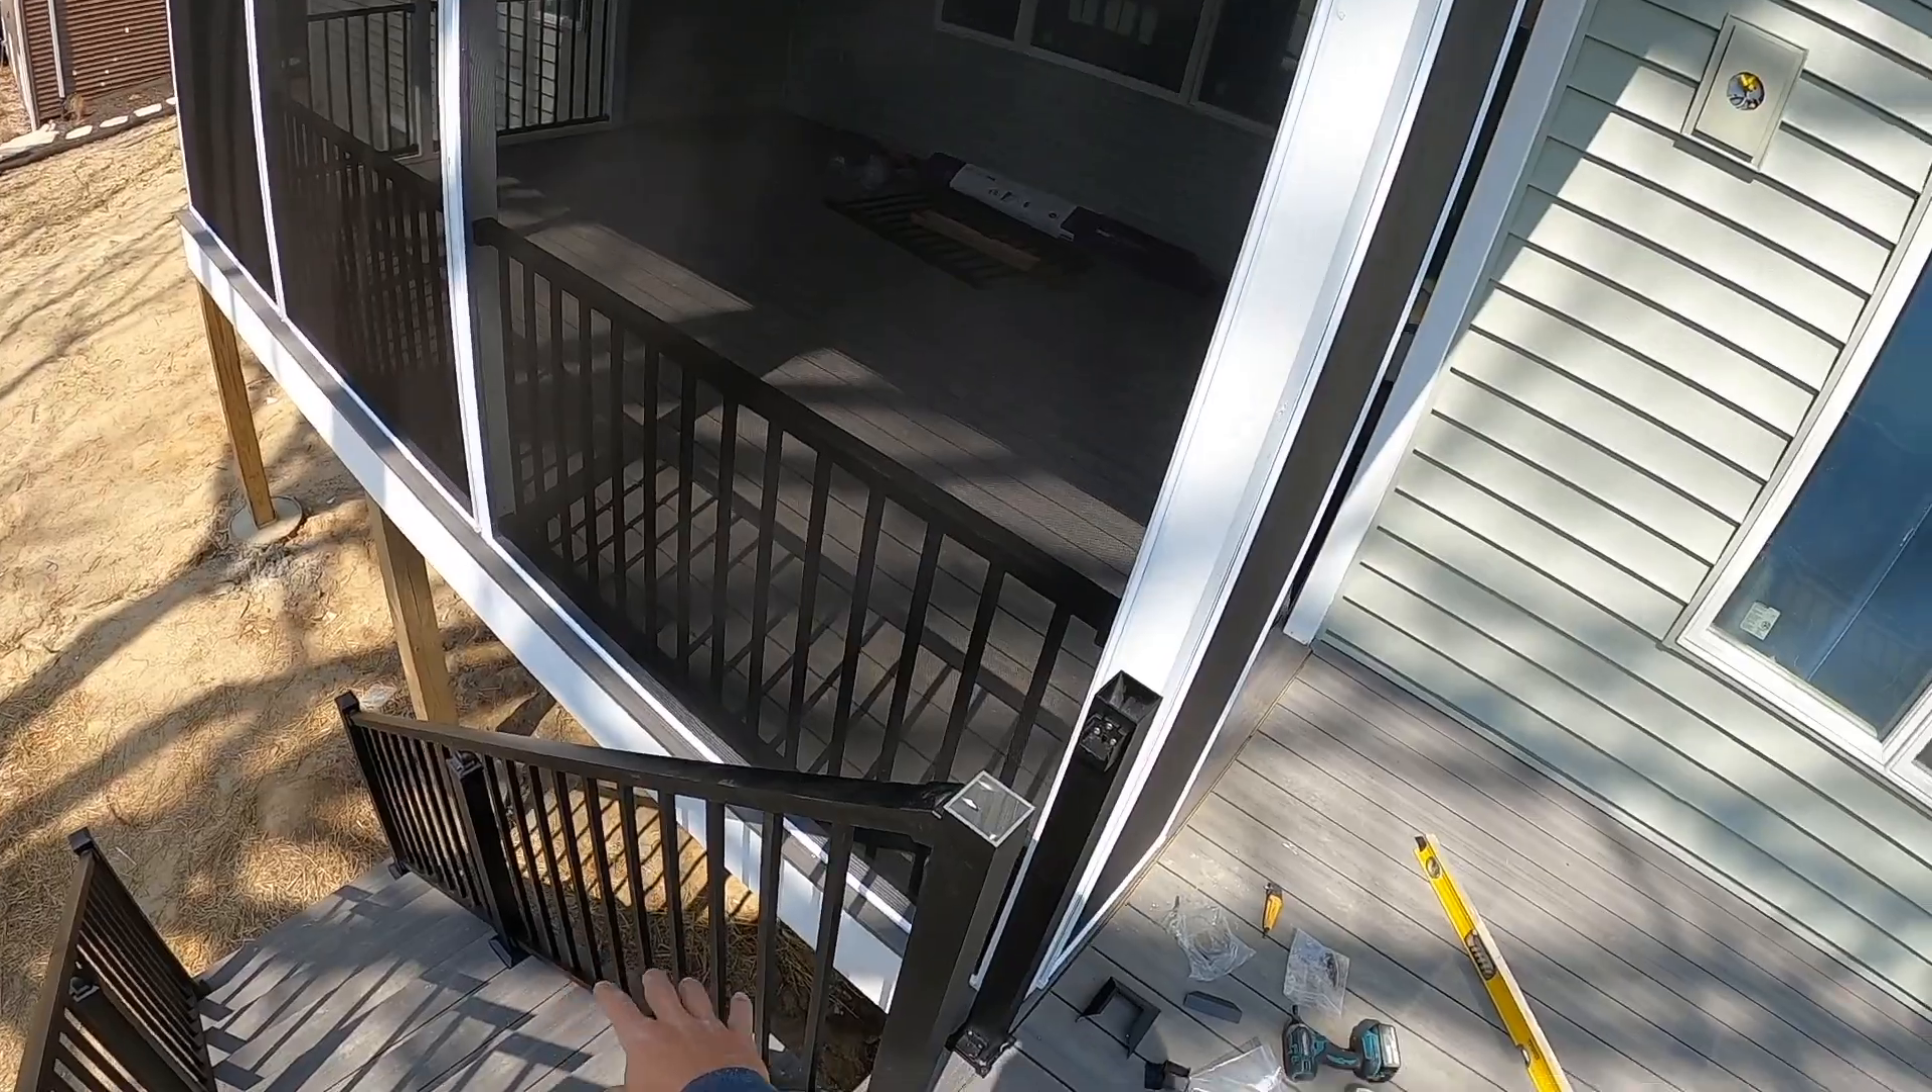Last stair section is done and complete.